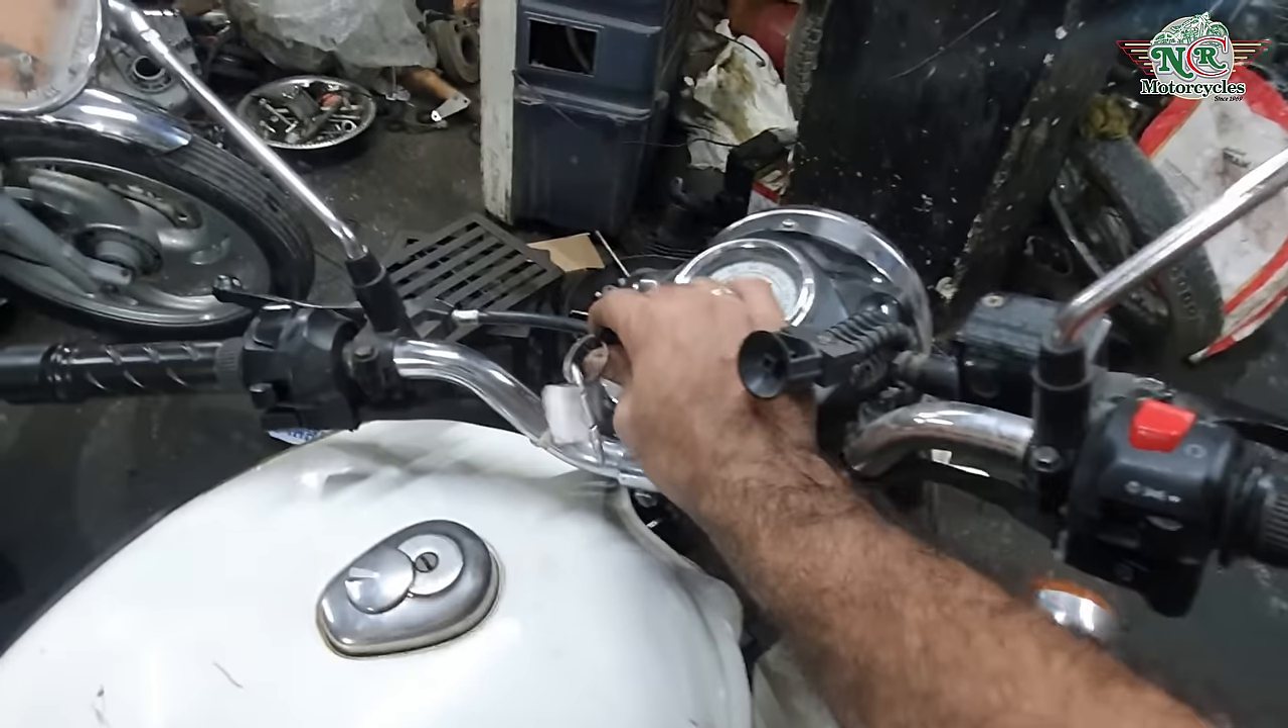दोस्तों बाइक पूरी कम्प्लीट हो गई टैंक लगा दिया।